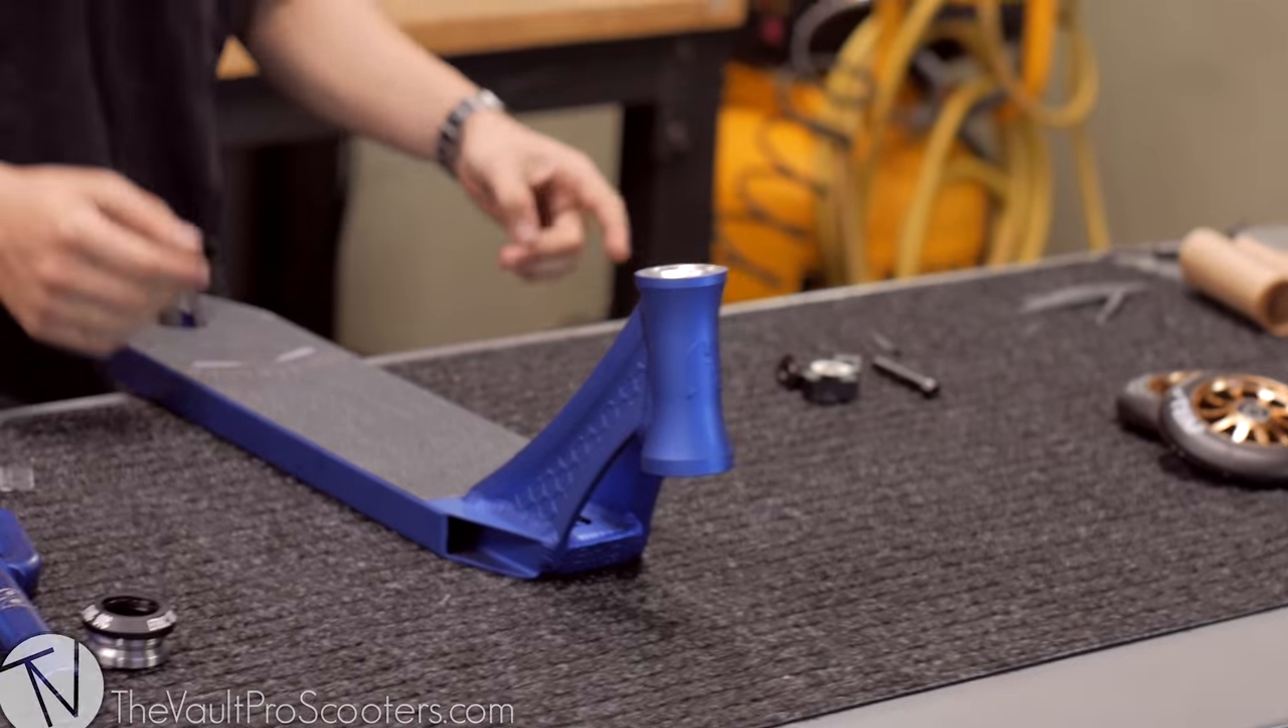The grip tape is all finished.